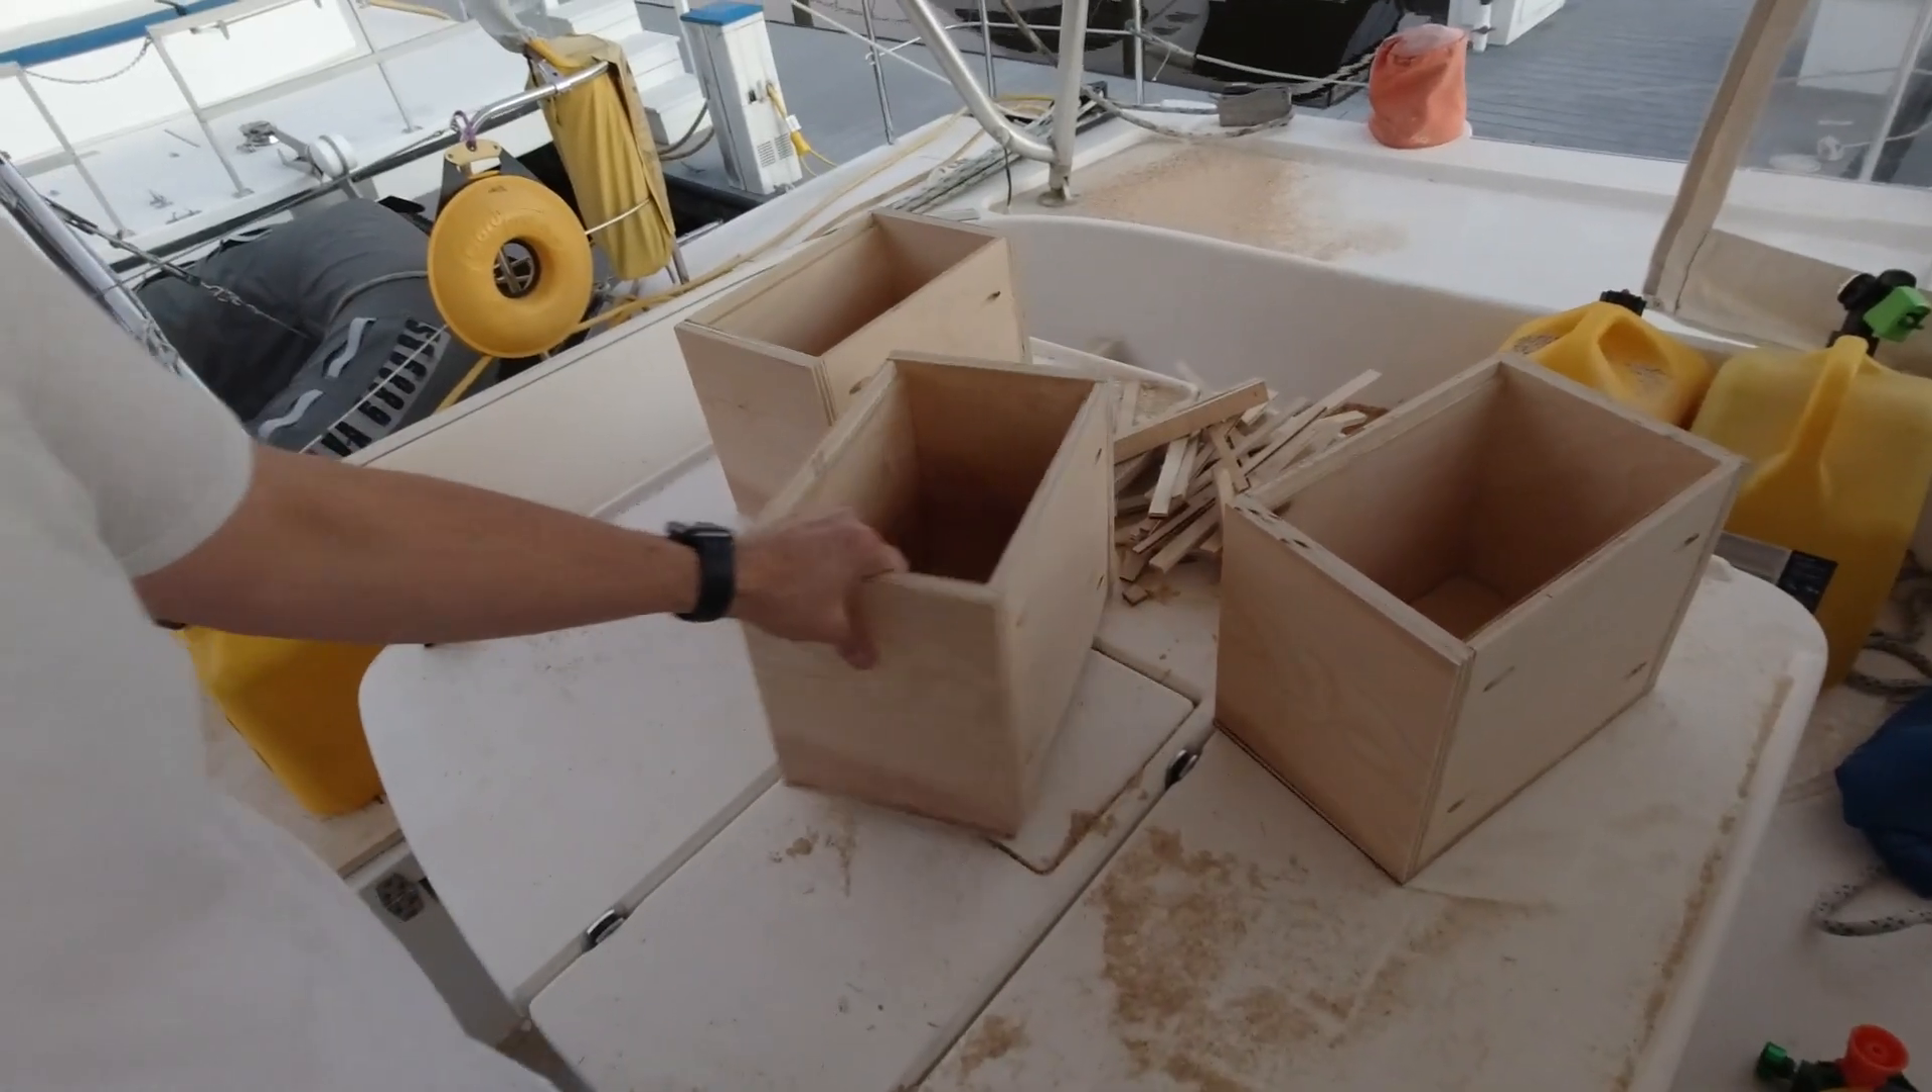I got all of my boards cut out yesterday for the battery boxes, and I'm working my way through assembling these.